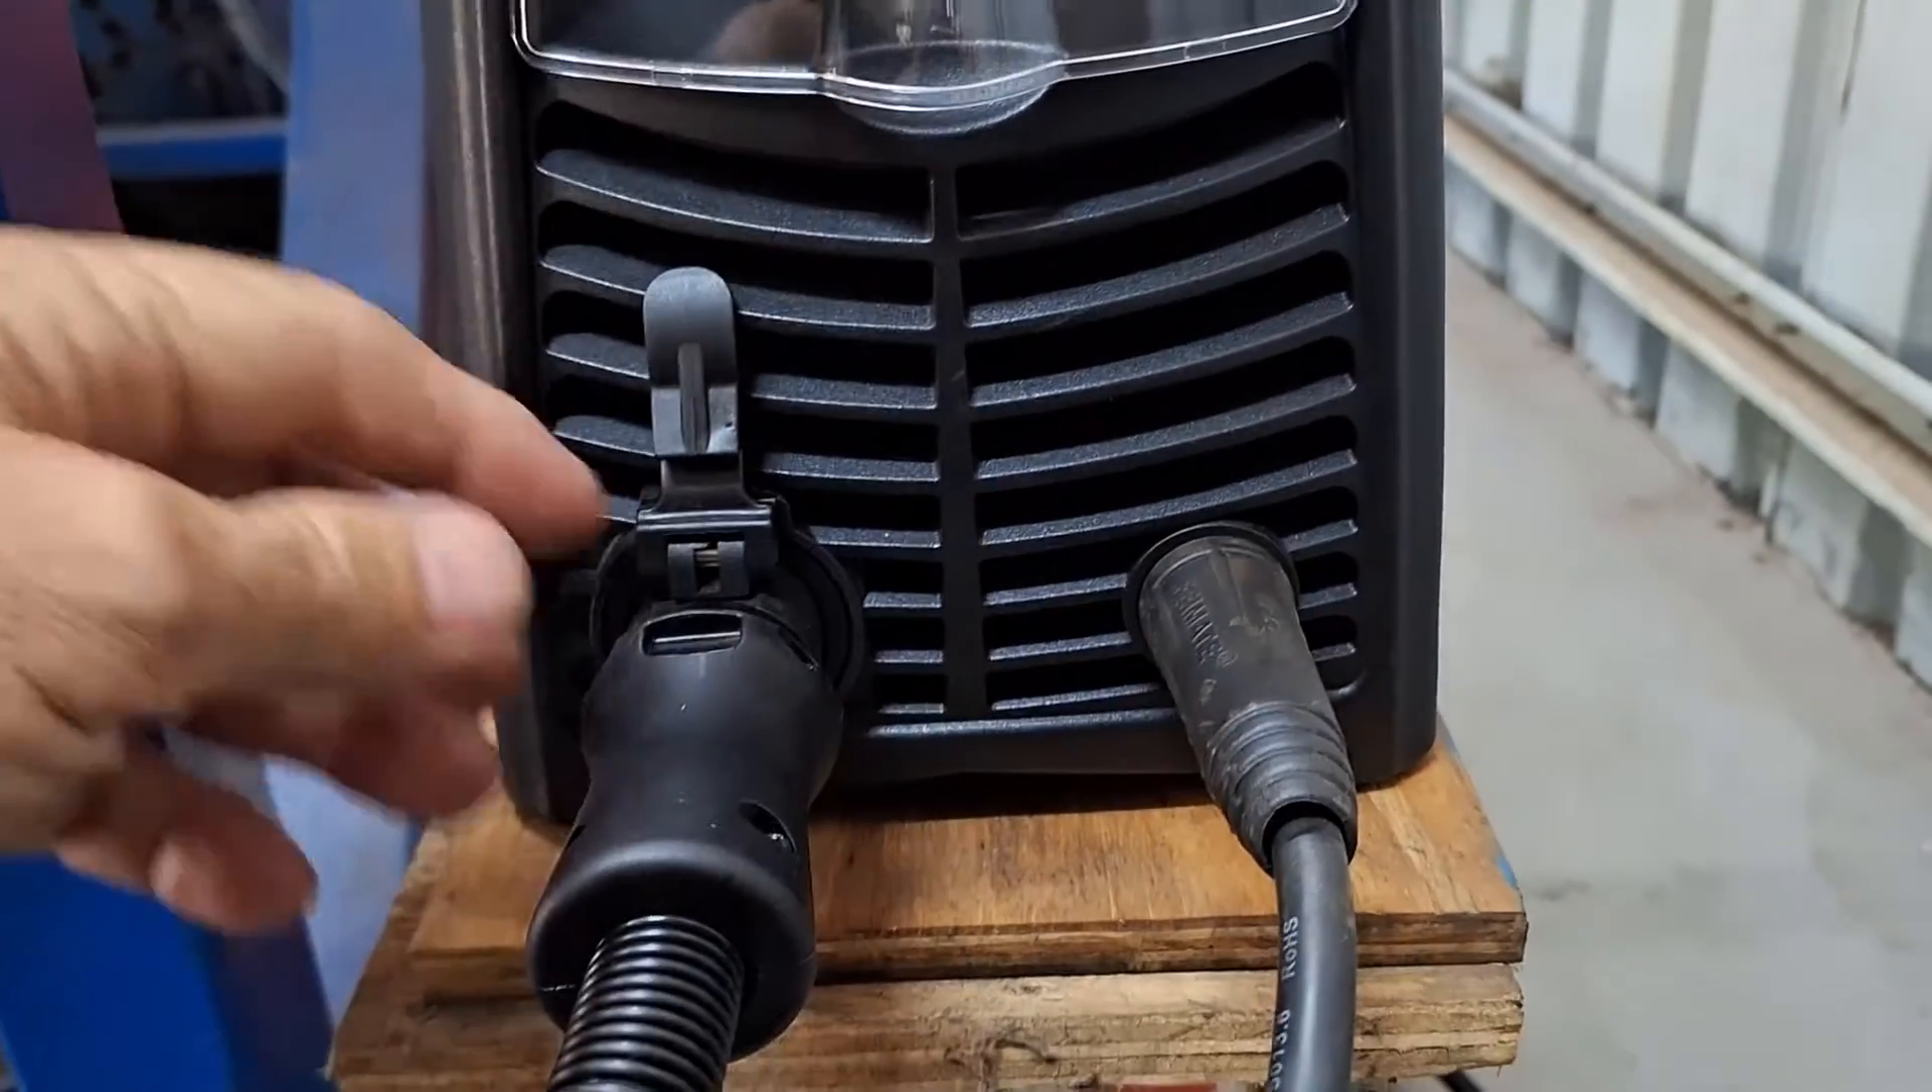So I've connected the torch cable into the machine and as I mentioned earlier this has got this sort of self locking clip.